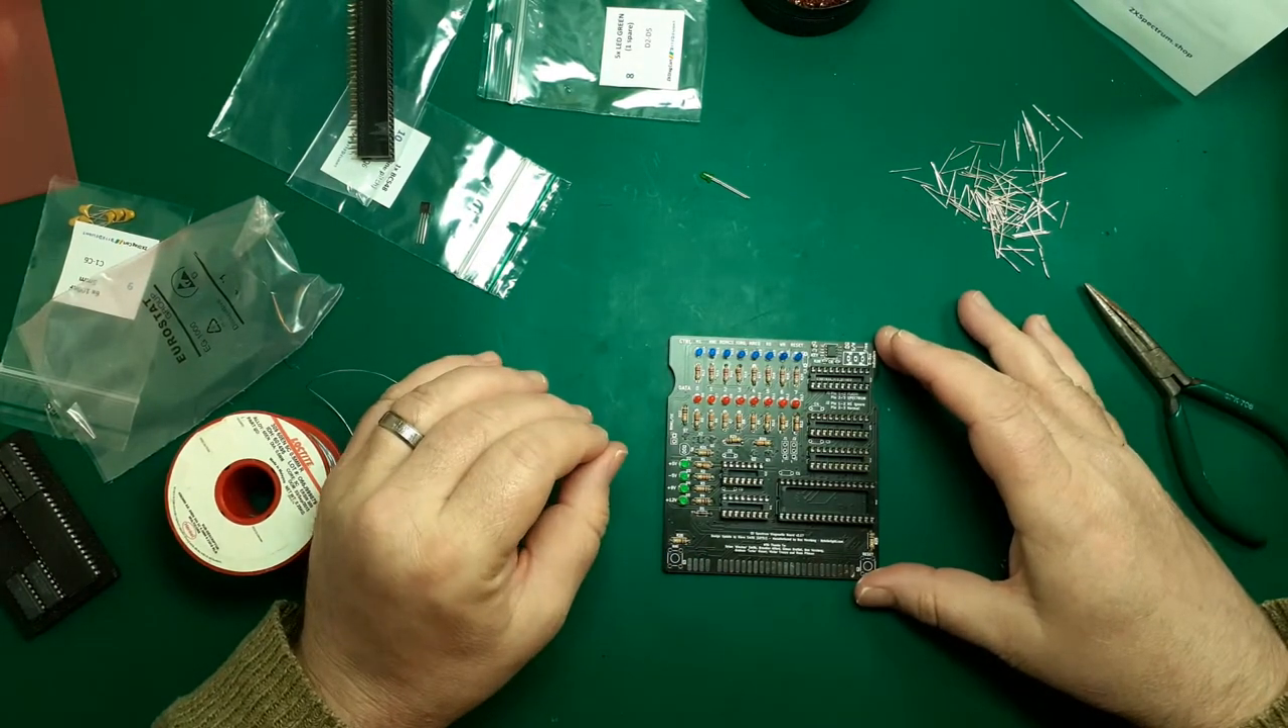And that's all the LEDs in place.